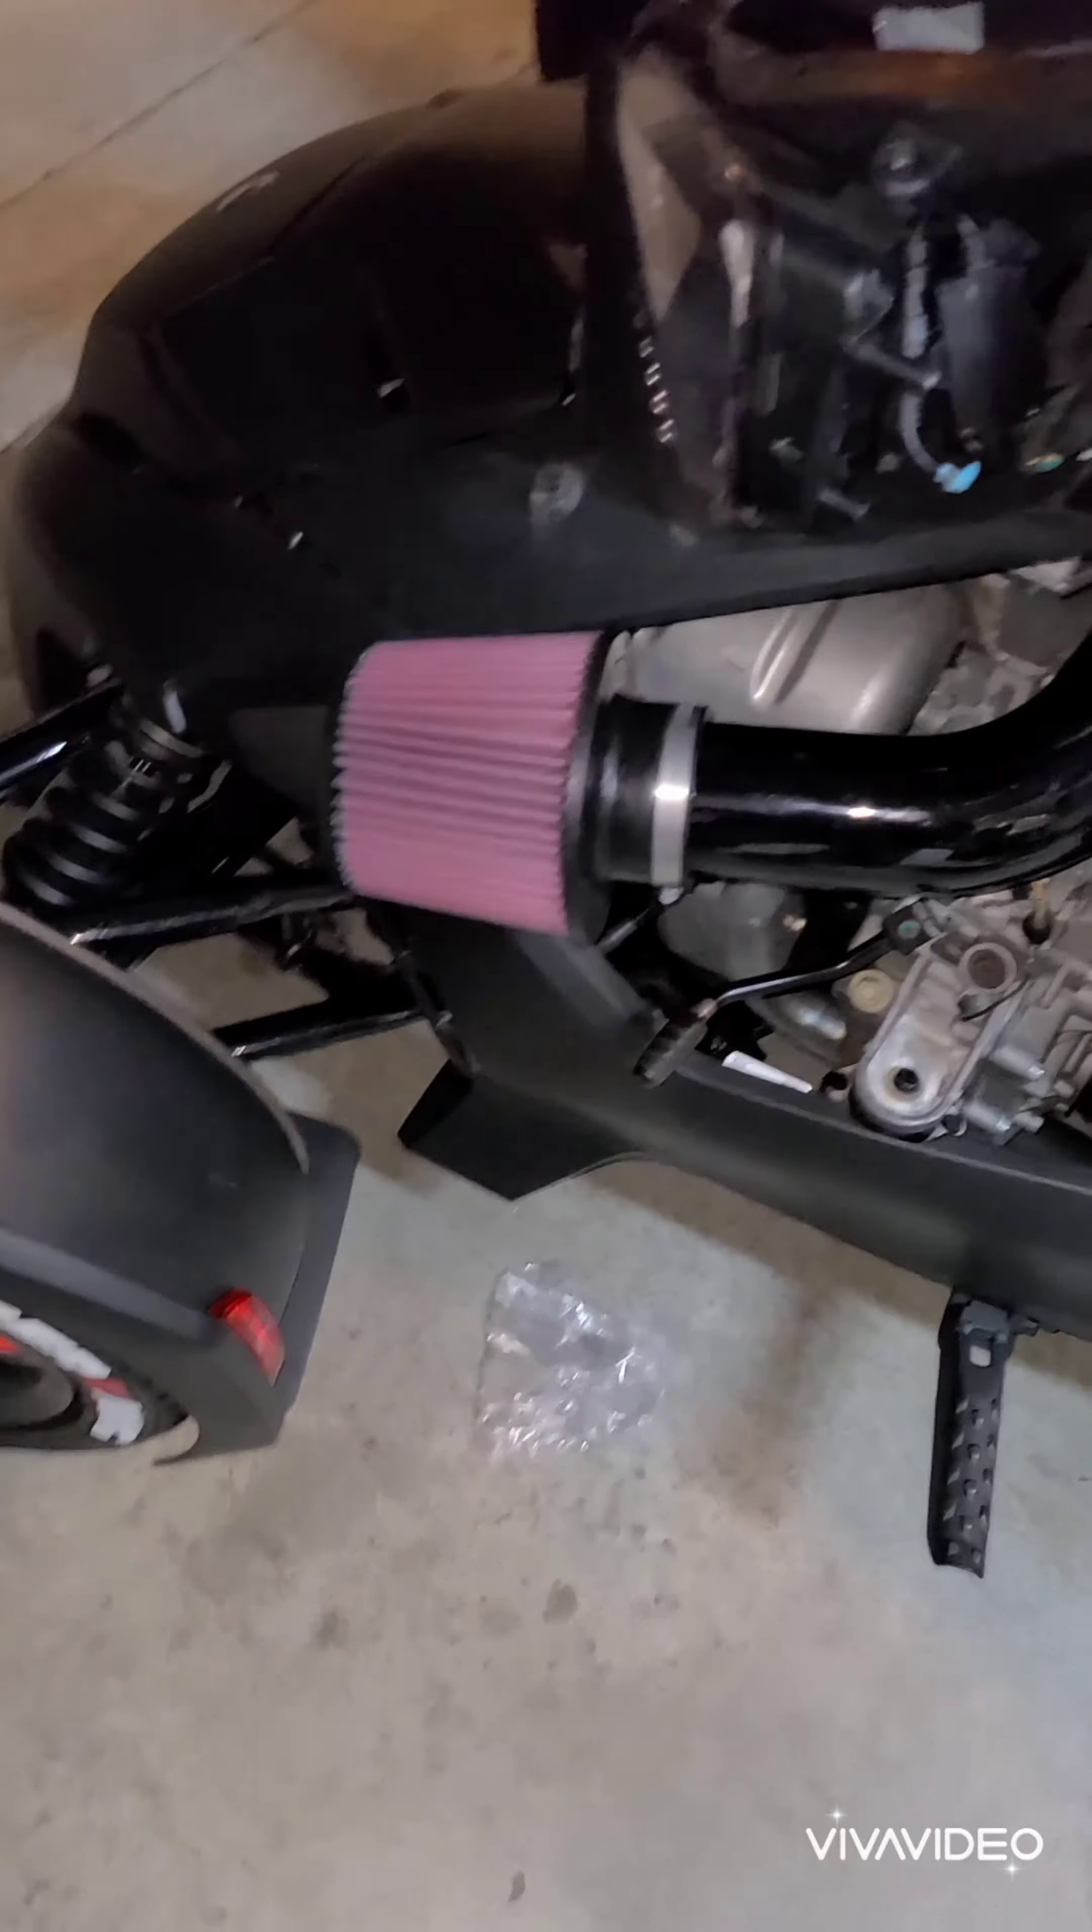I'm about to slap the K &N air filter on. High flow. I got my filter on.